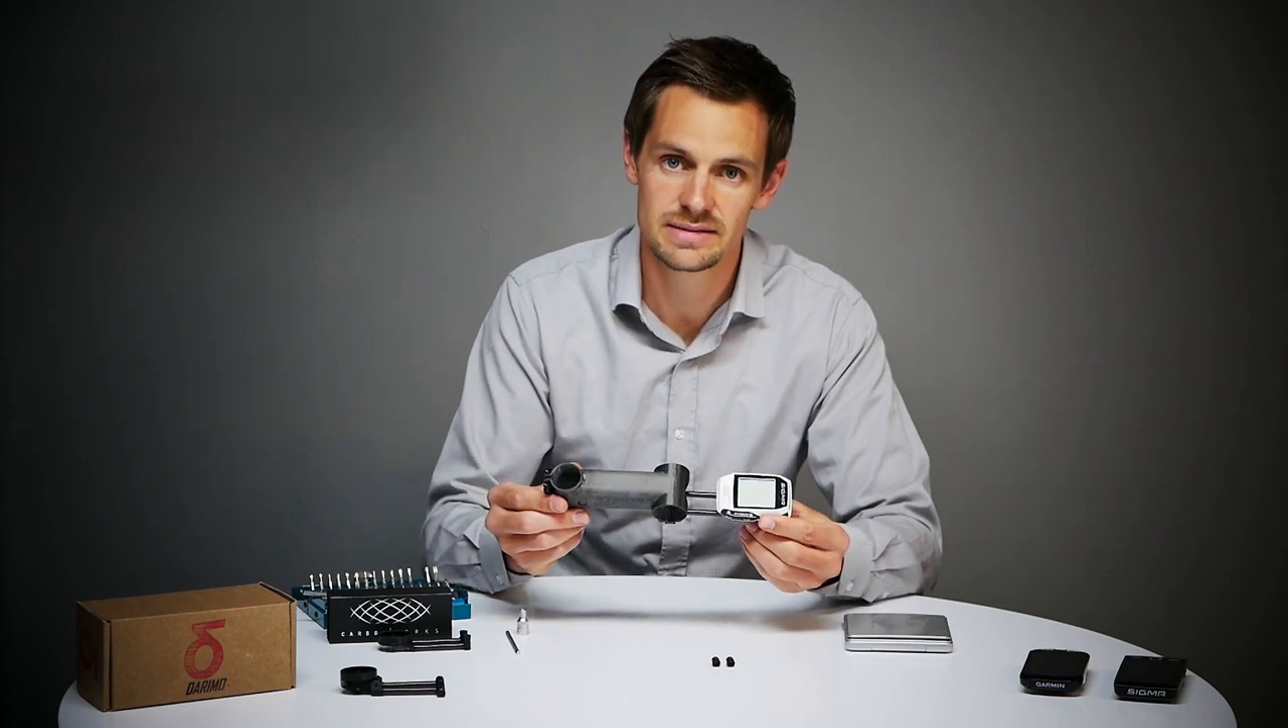We have a big gap here between the computer and the stem.